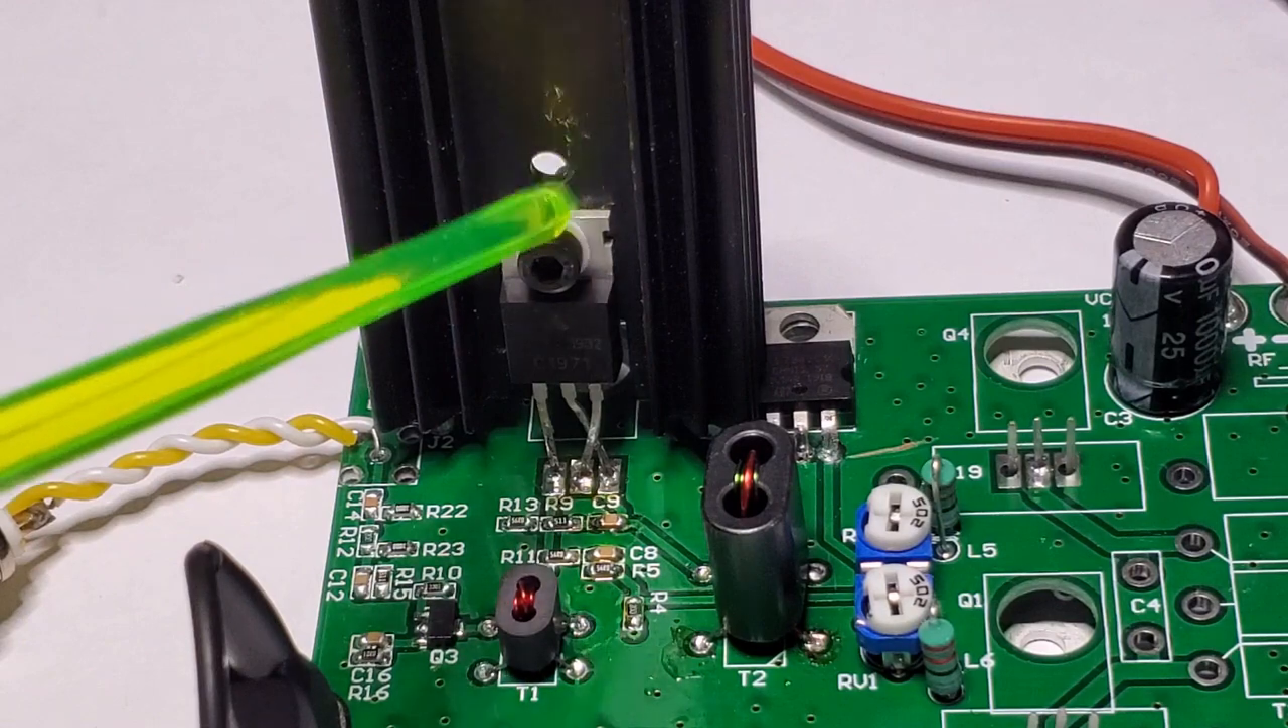Uh I actually have I do I have got a heat sink on here.